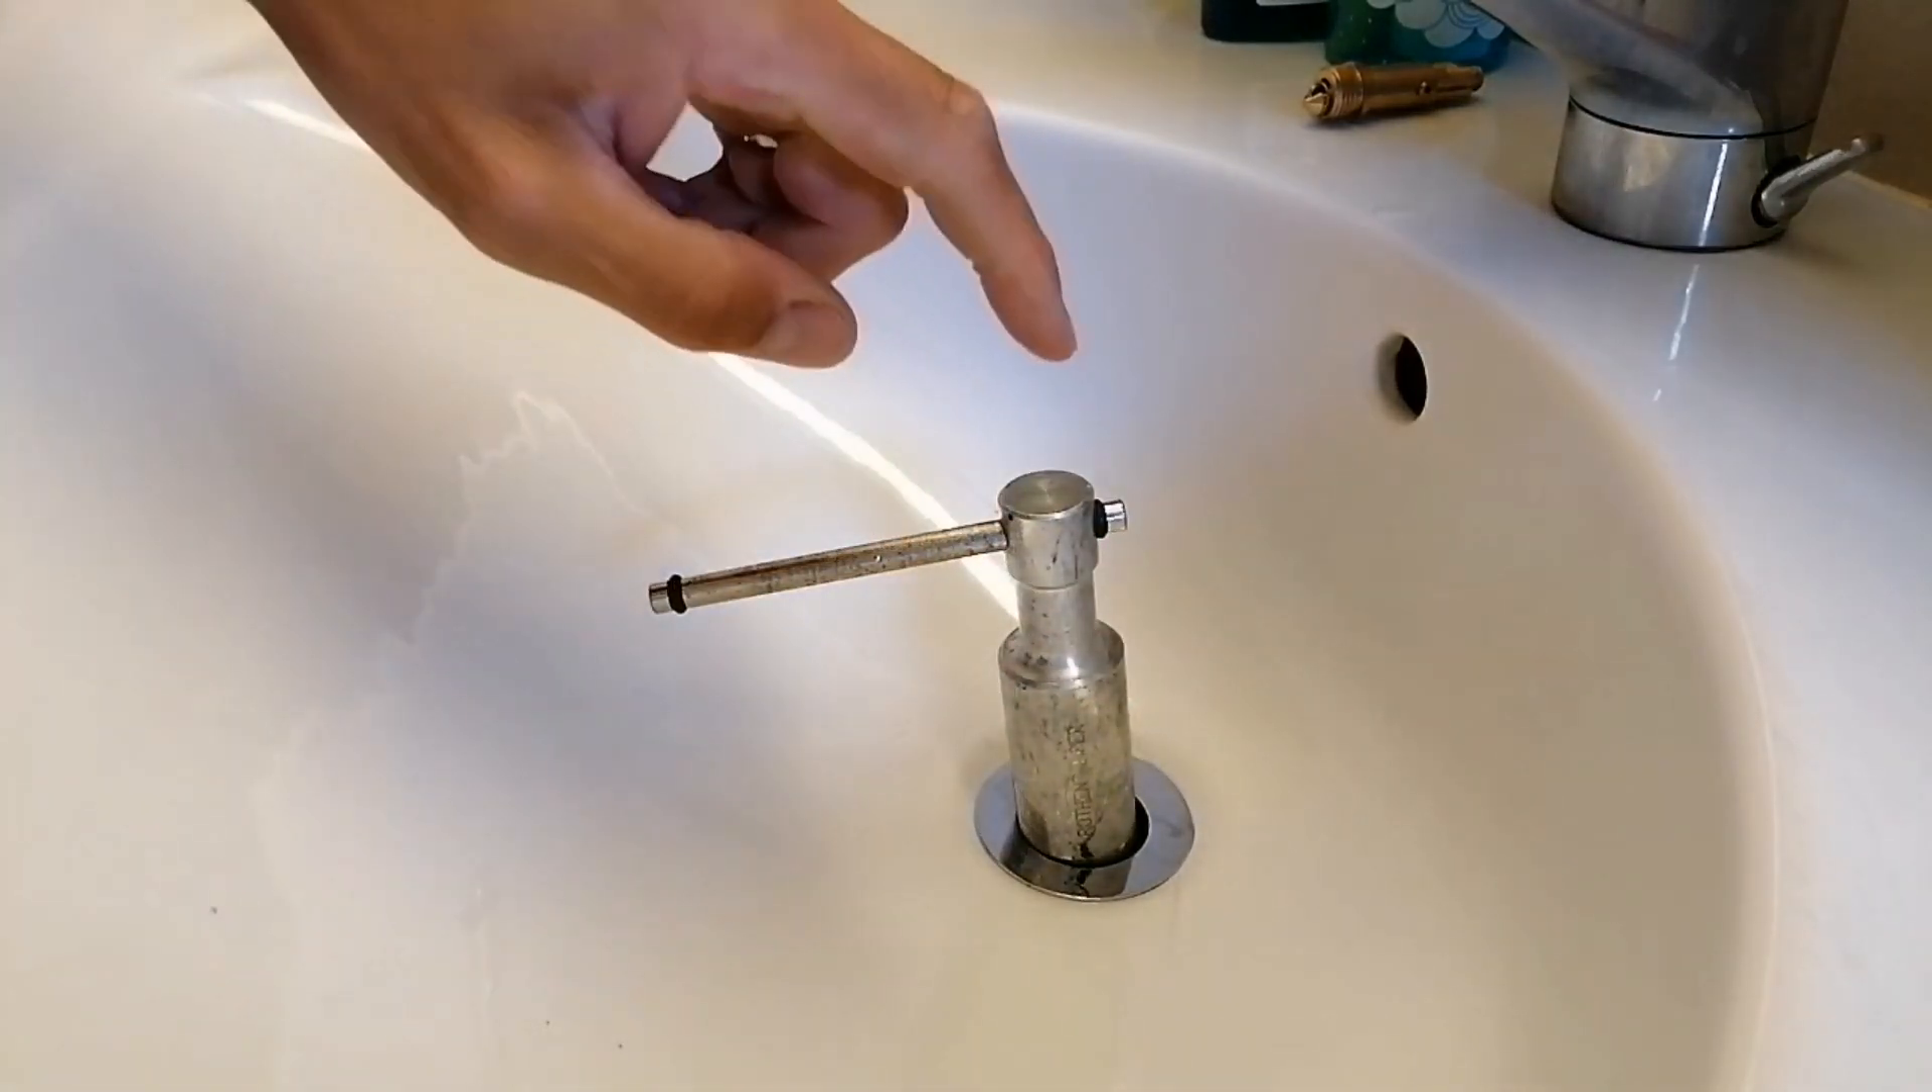So, jetzt stecke ich meinen Schlüssel rein. Jetzt ist er drin.